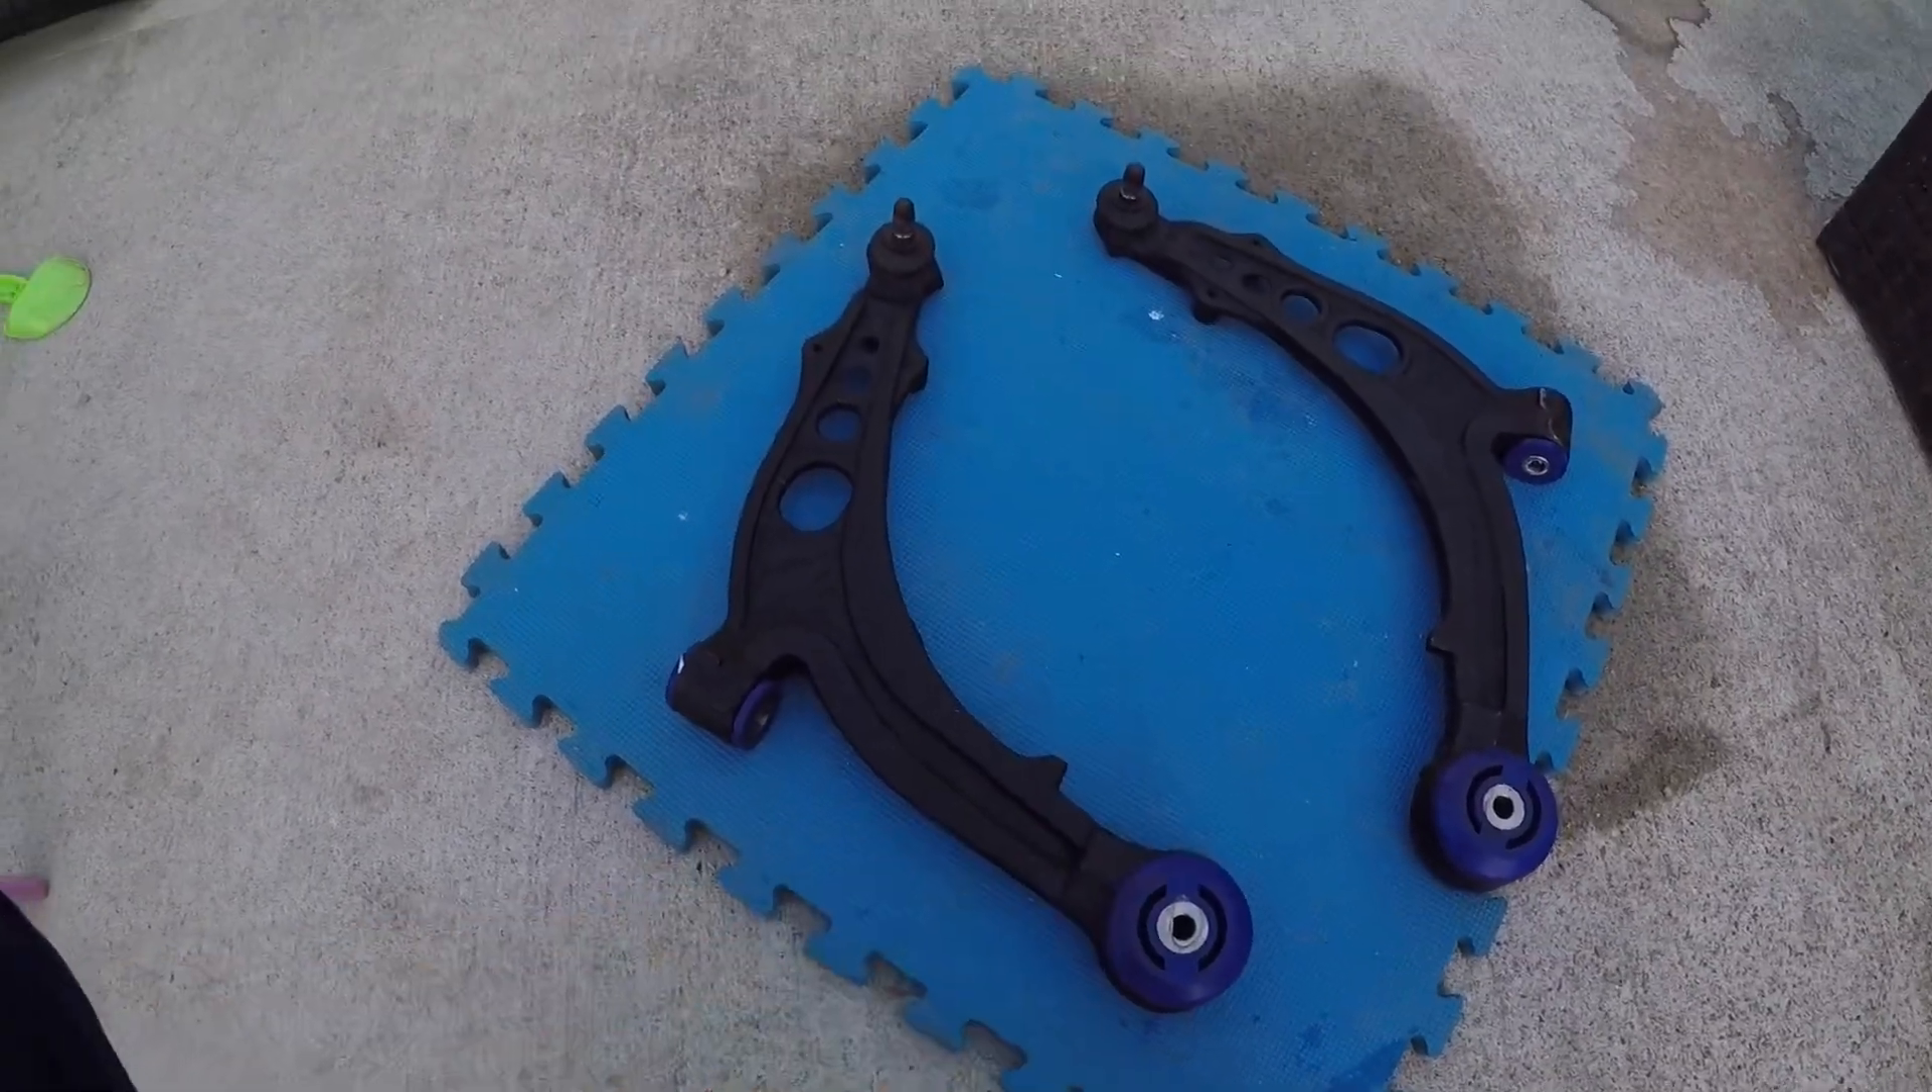All bushes done we've got all collars fitted.